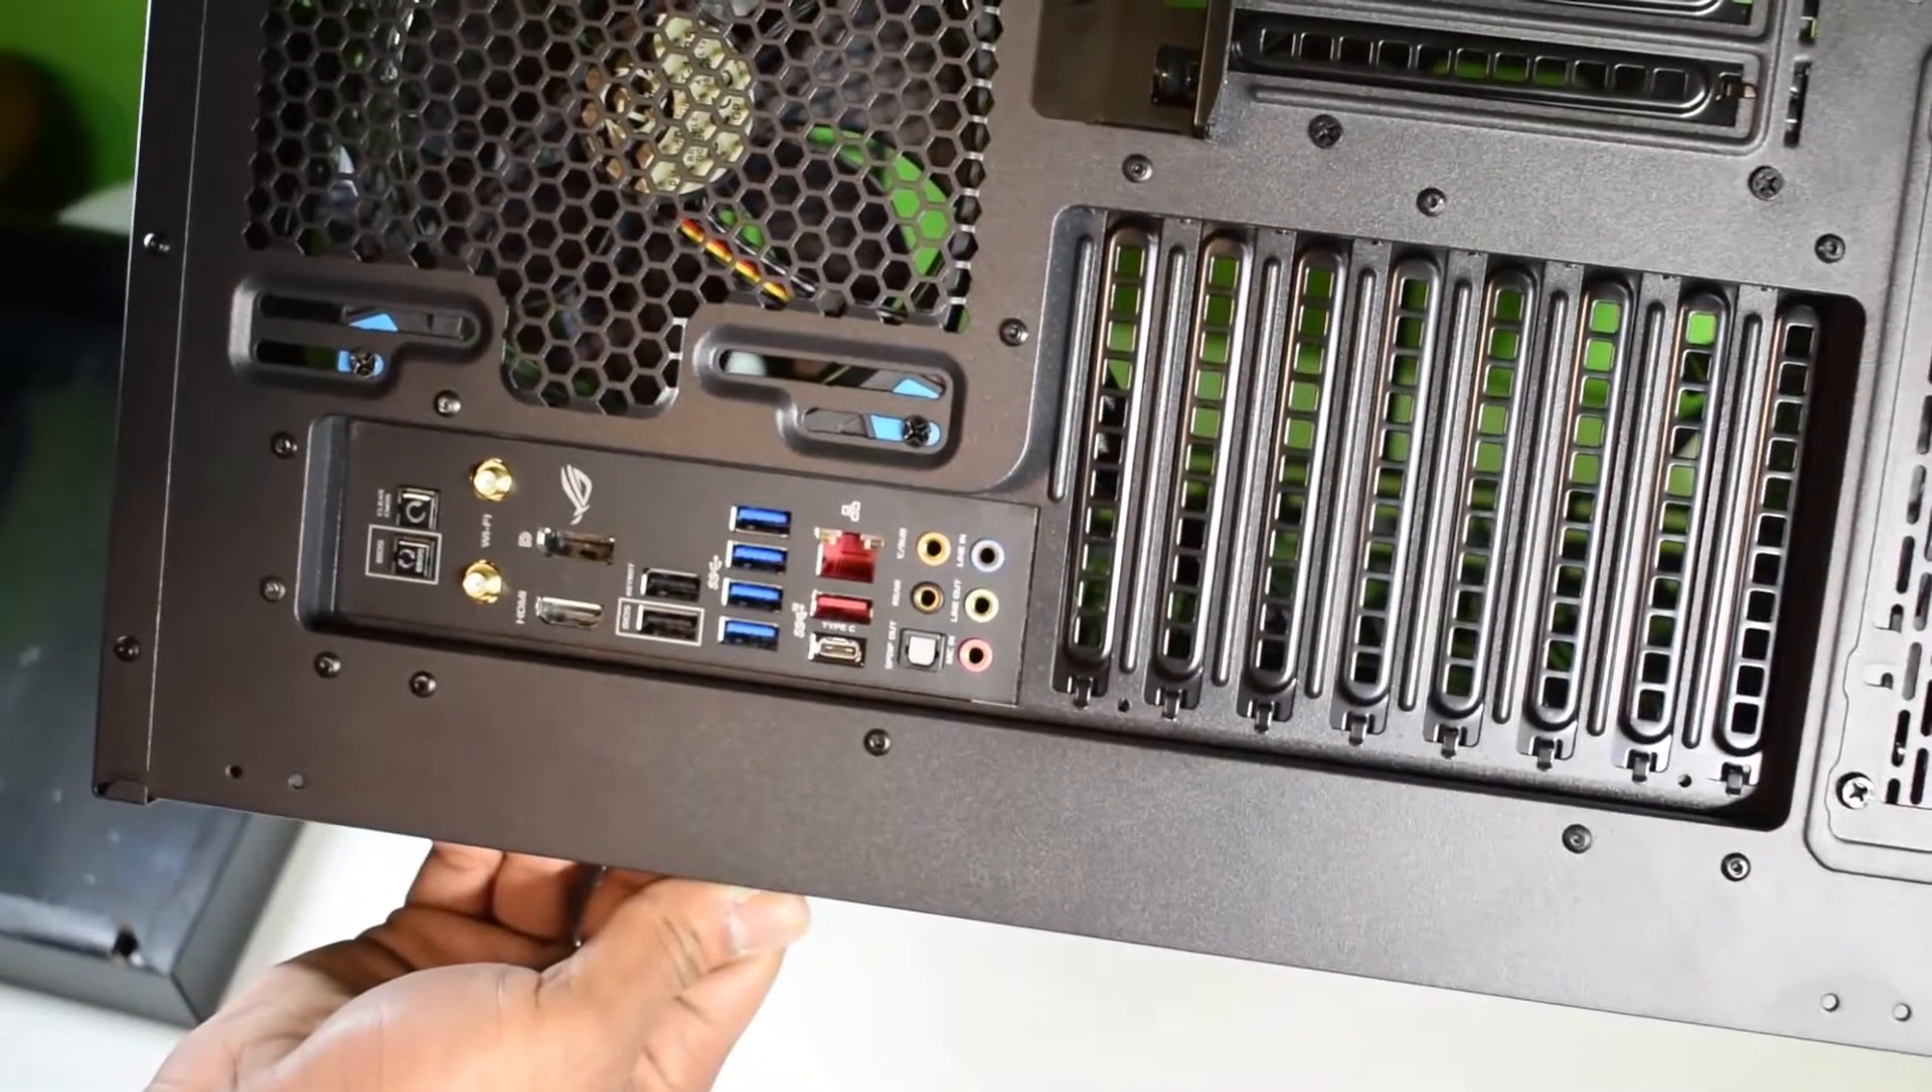Alright guys so that right there that's the back end of the motherboard. As you guys can see it's nice and flush.